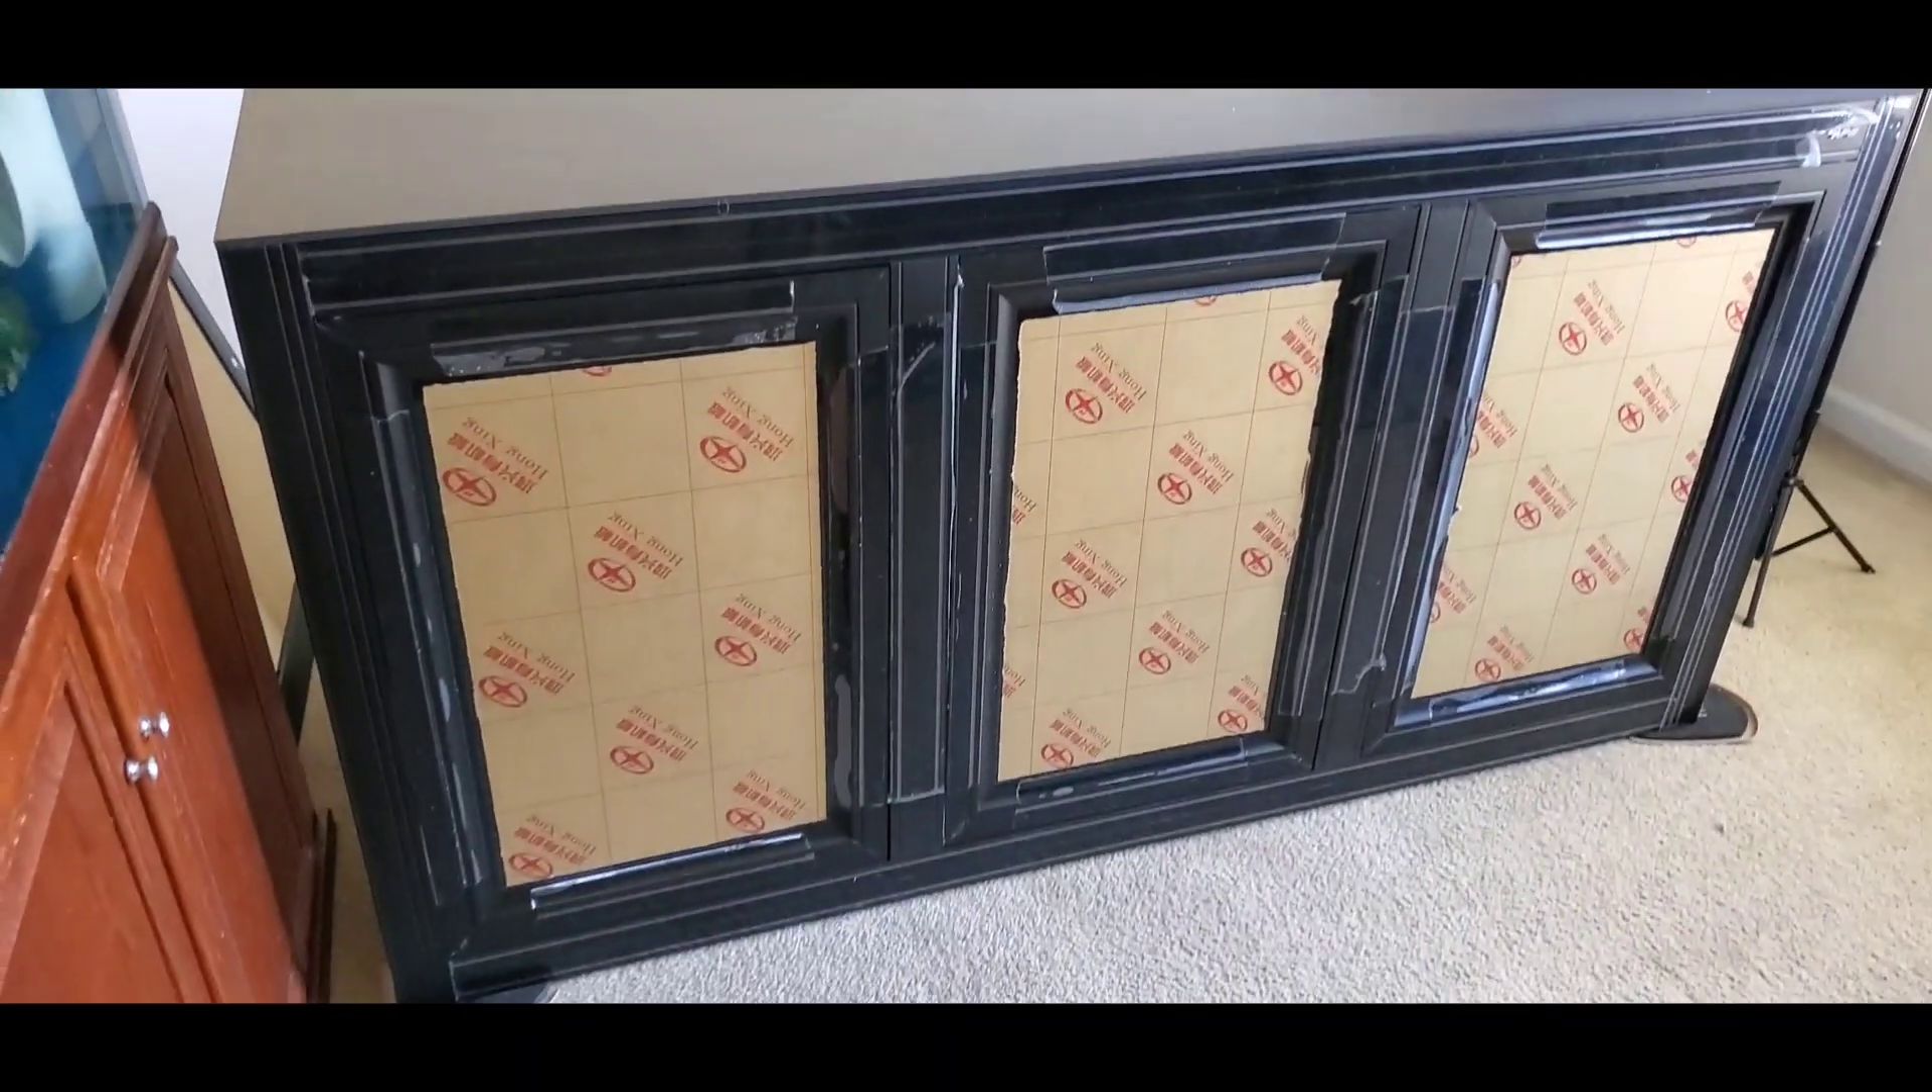So the stand is almost done just got to take off some of the pieces here and or the protective covering and paint this wall.